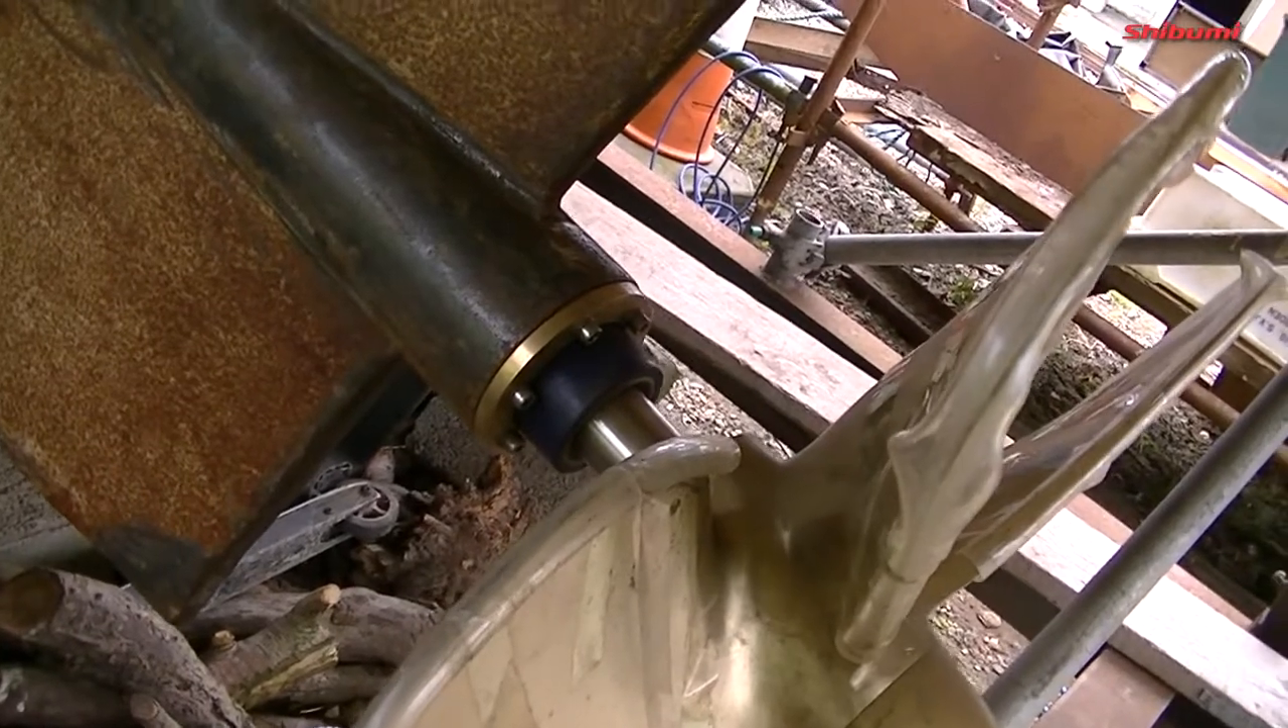The stern tube is in. The shaft is in.